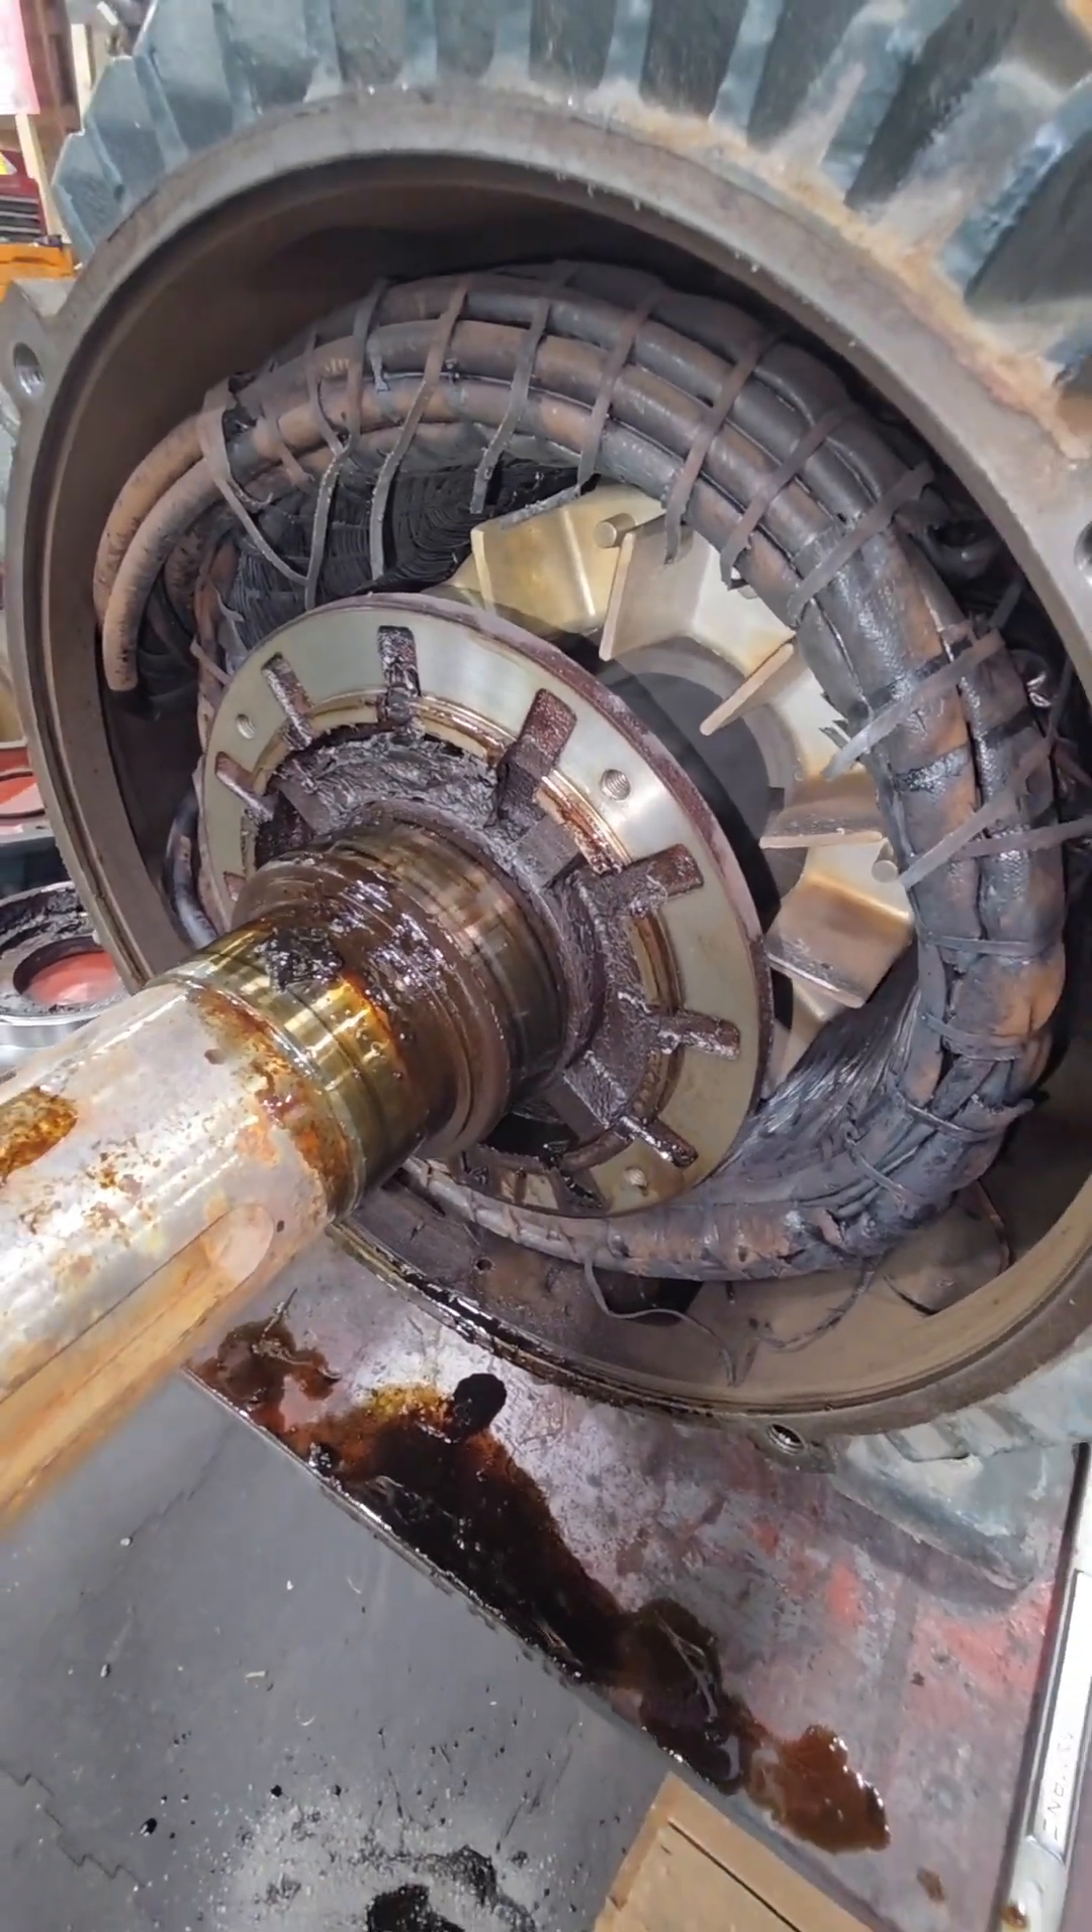And now that we got that endbell off, we can take a peek inside and look at the winding and see the condition.